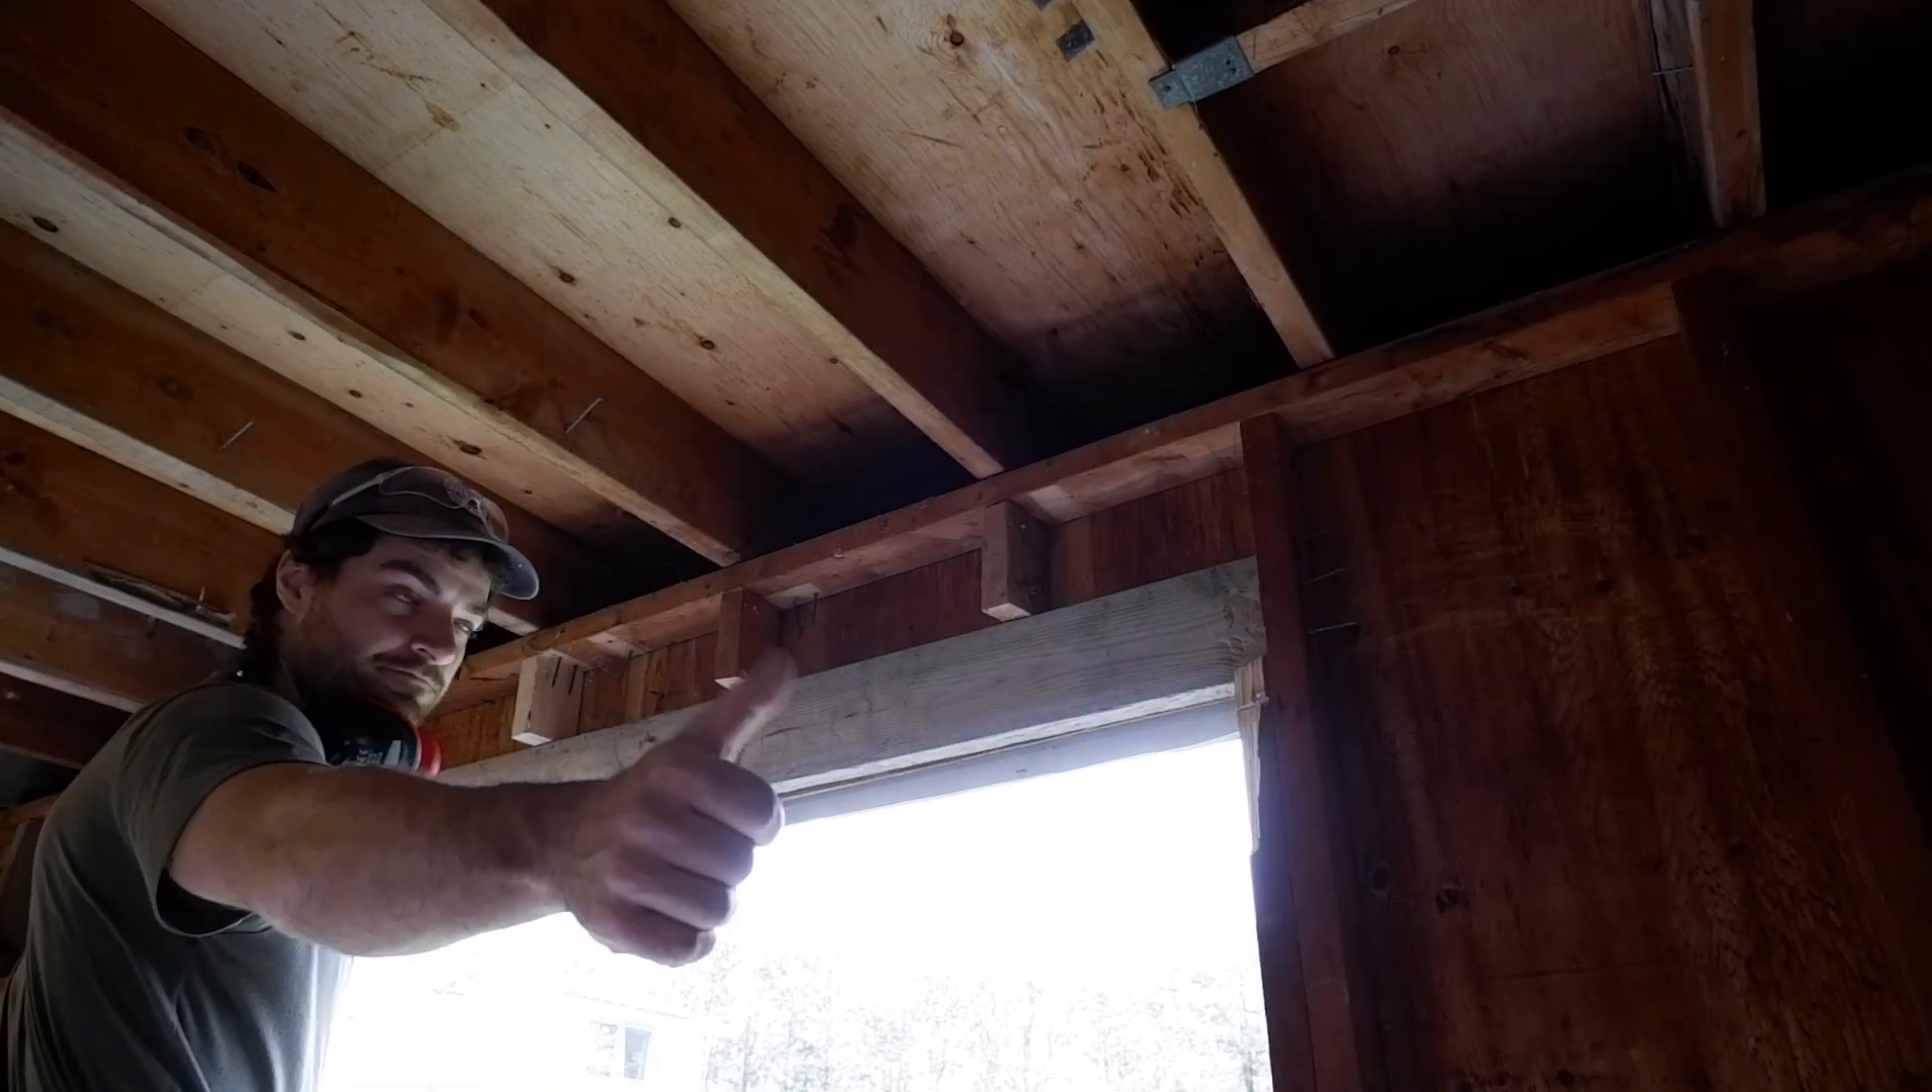All right we got the framing all done on the inside here I think we're ready to hang the doors.